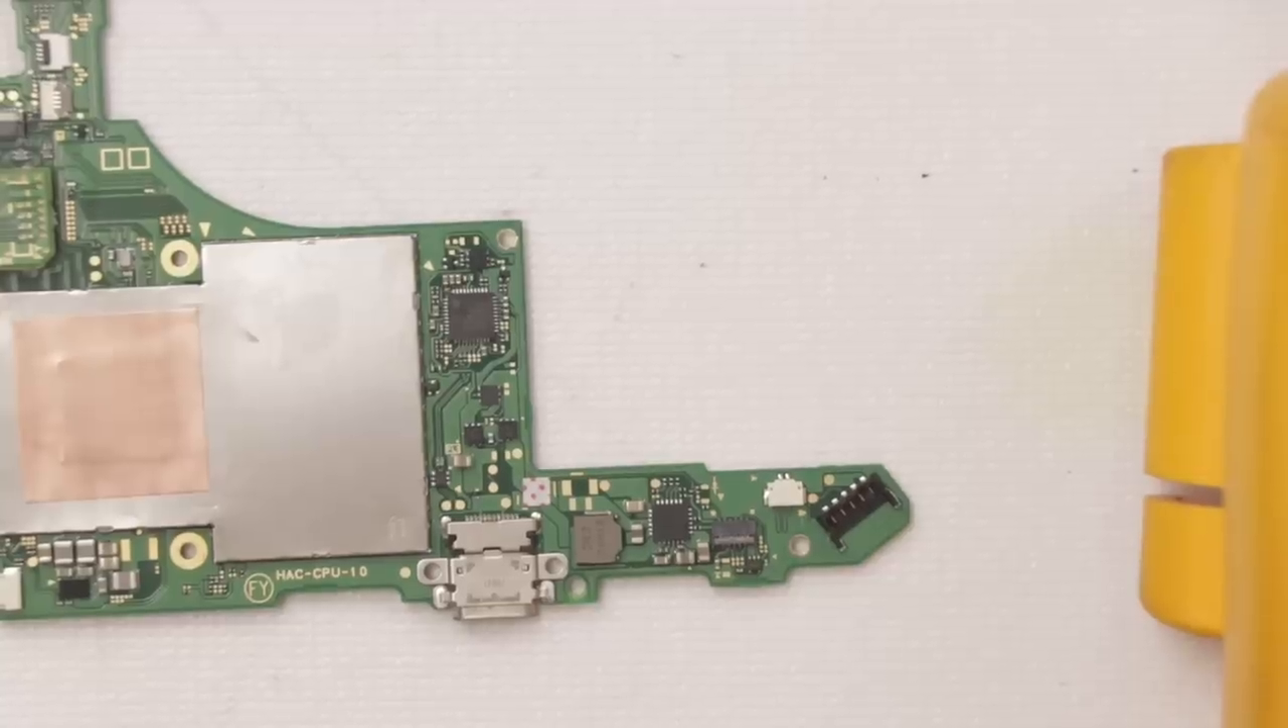Now we've got the motherboard out.